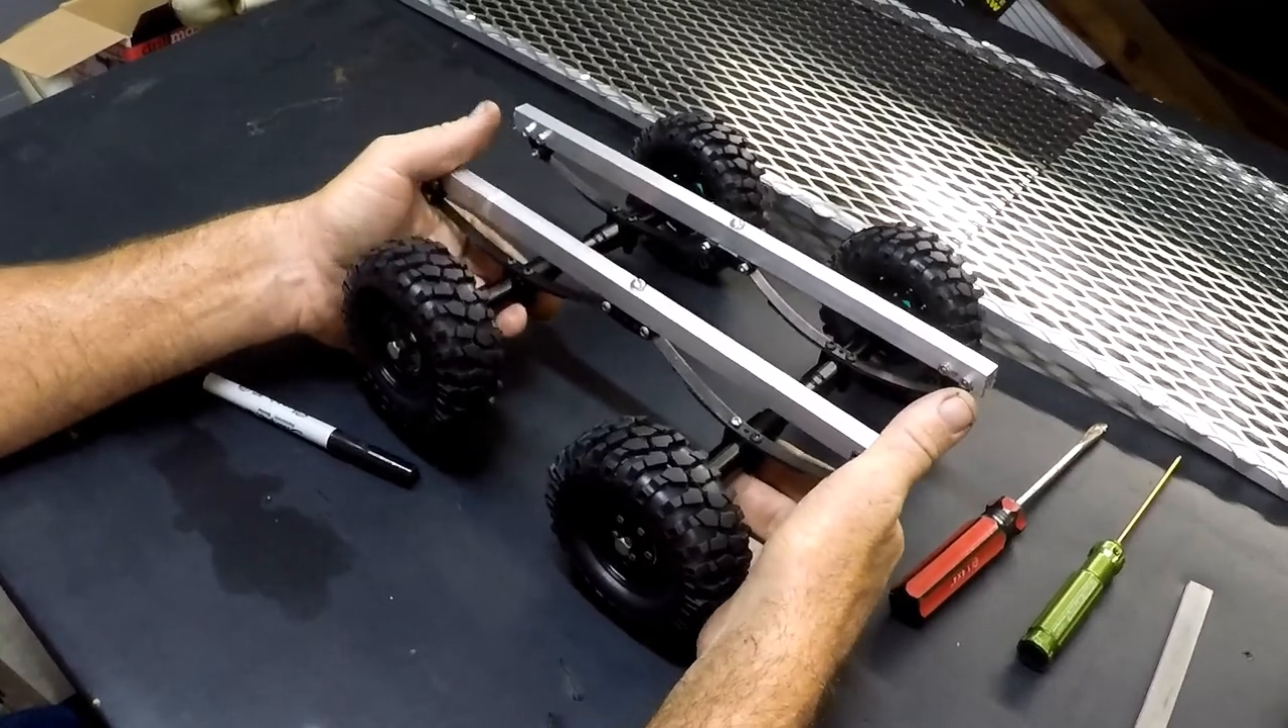That's the whole axle assembly. Reassembled.